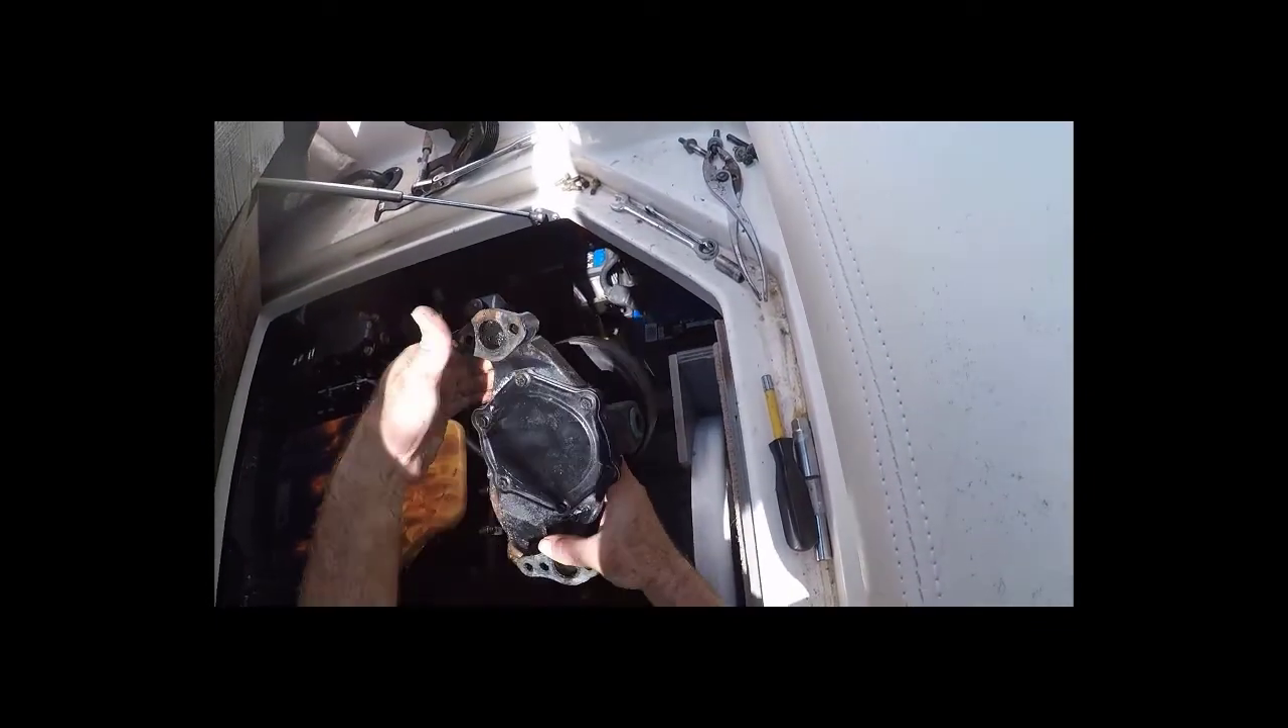It's off. All right, so there's the original water pump.